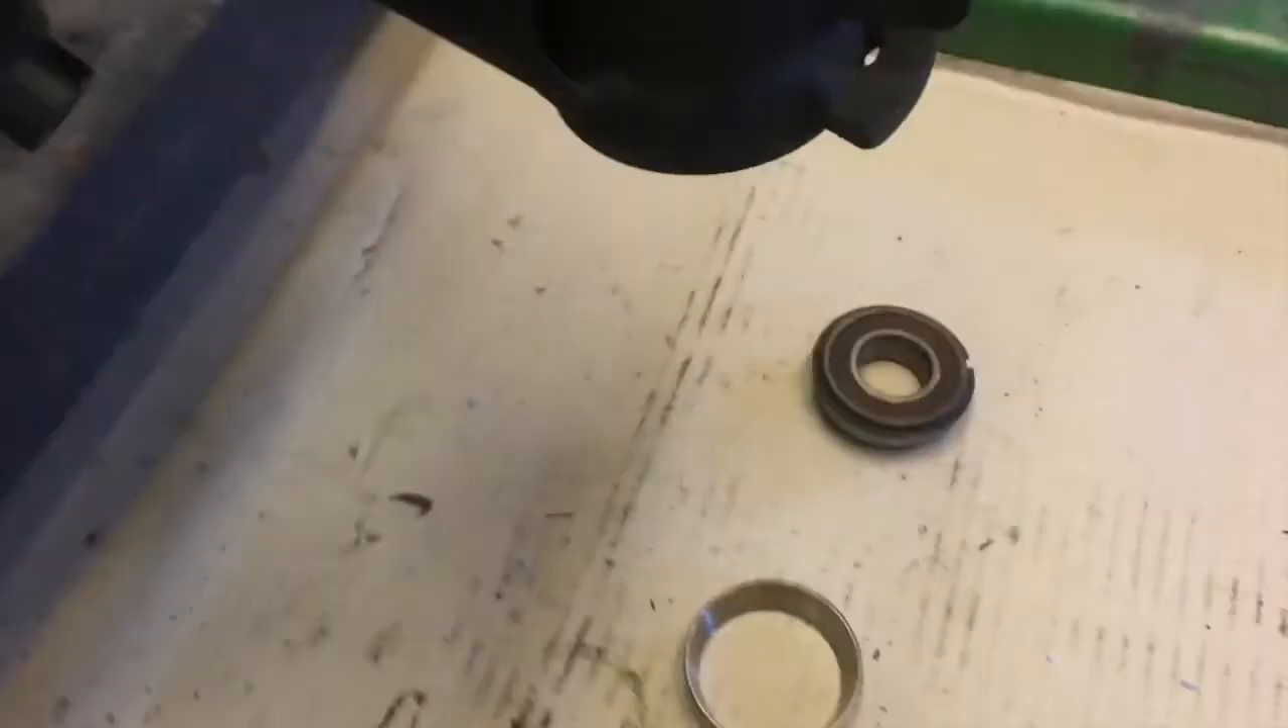I've knocked out the uh steering head races here.